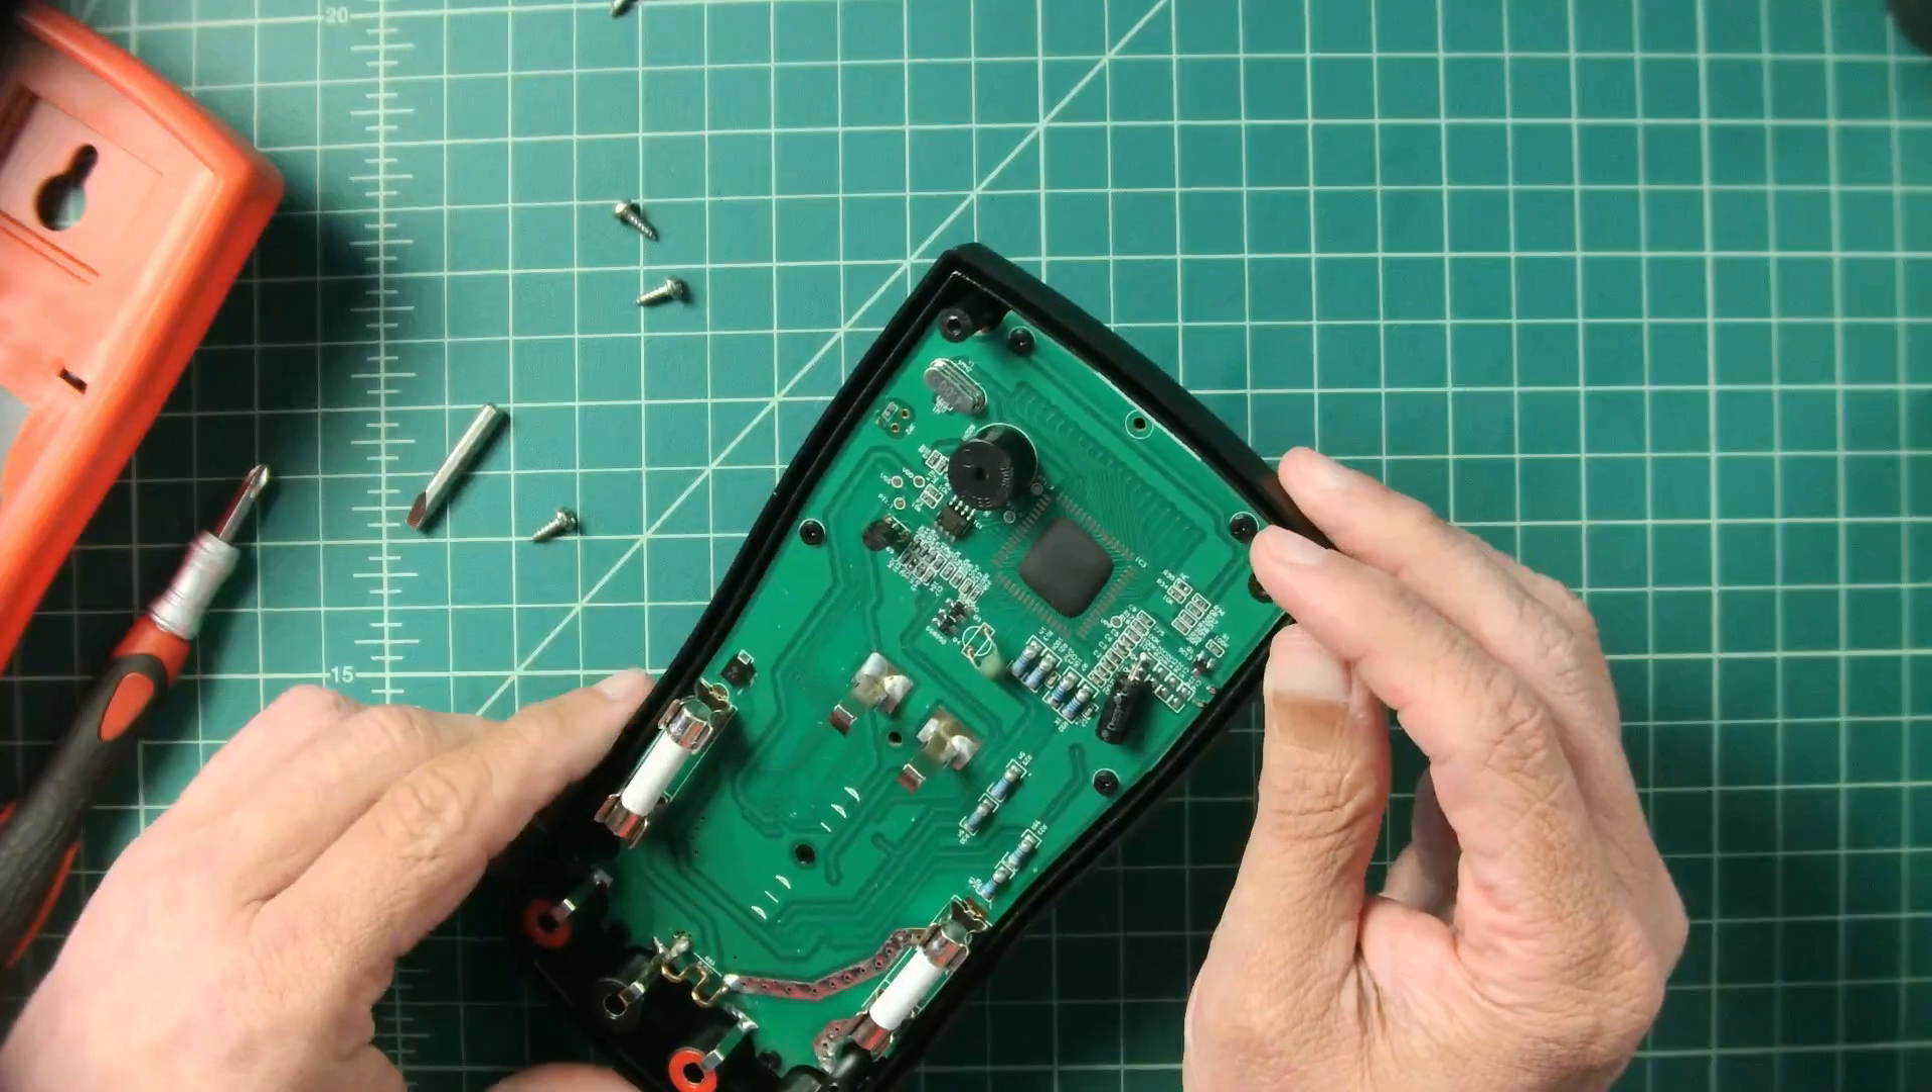It looks like the PCB is designed for this case. It fits in there perfectly.